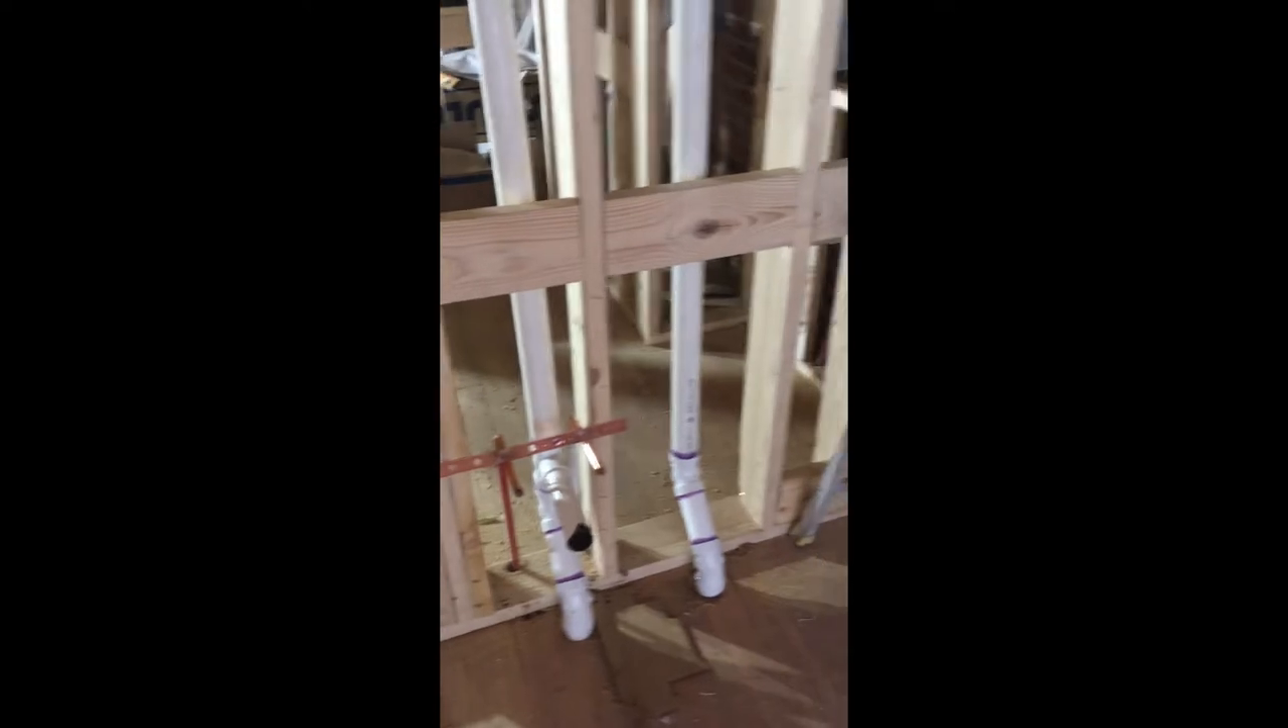The plumbers got most of the plumbing roughed in.